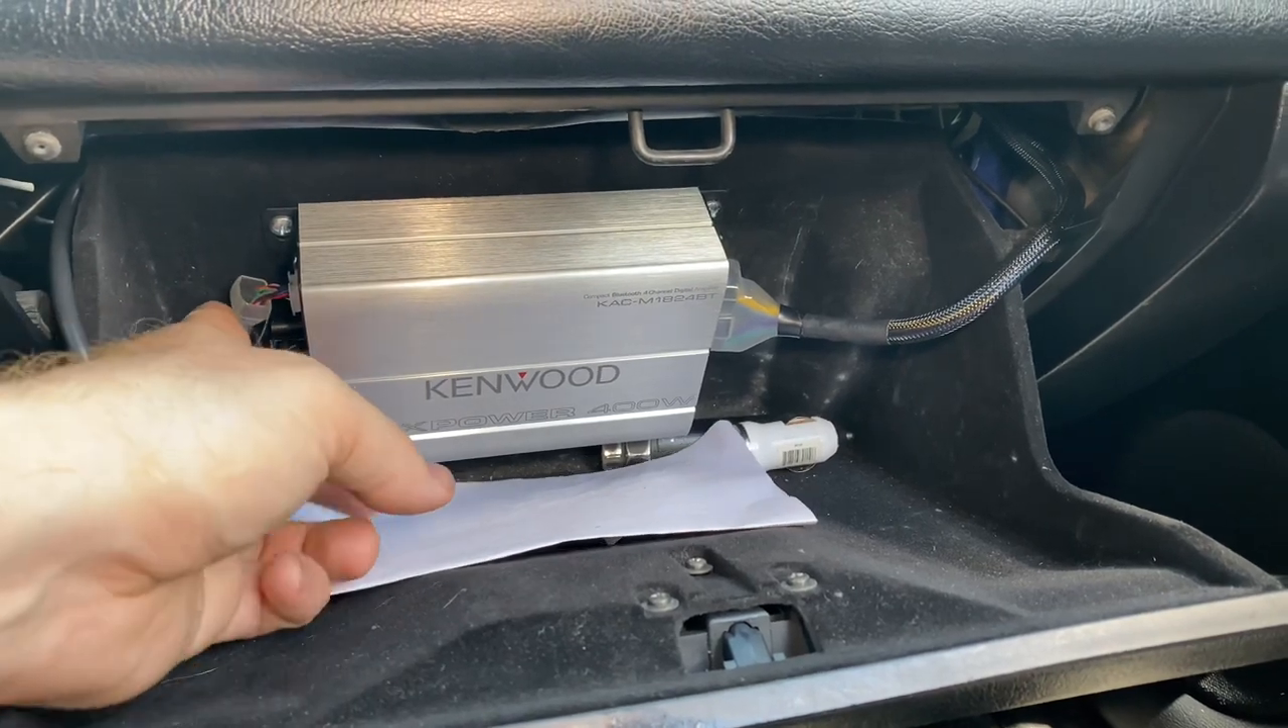Well I got the amp all installed.